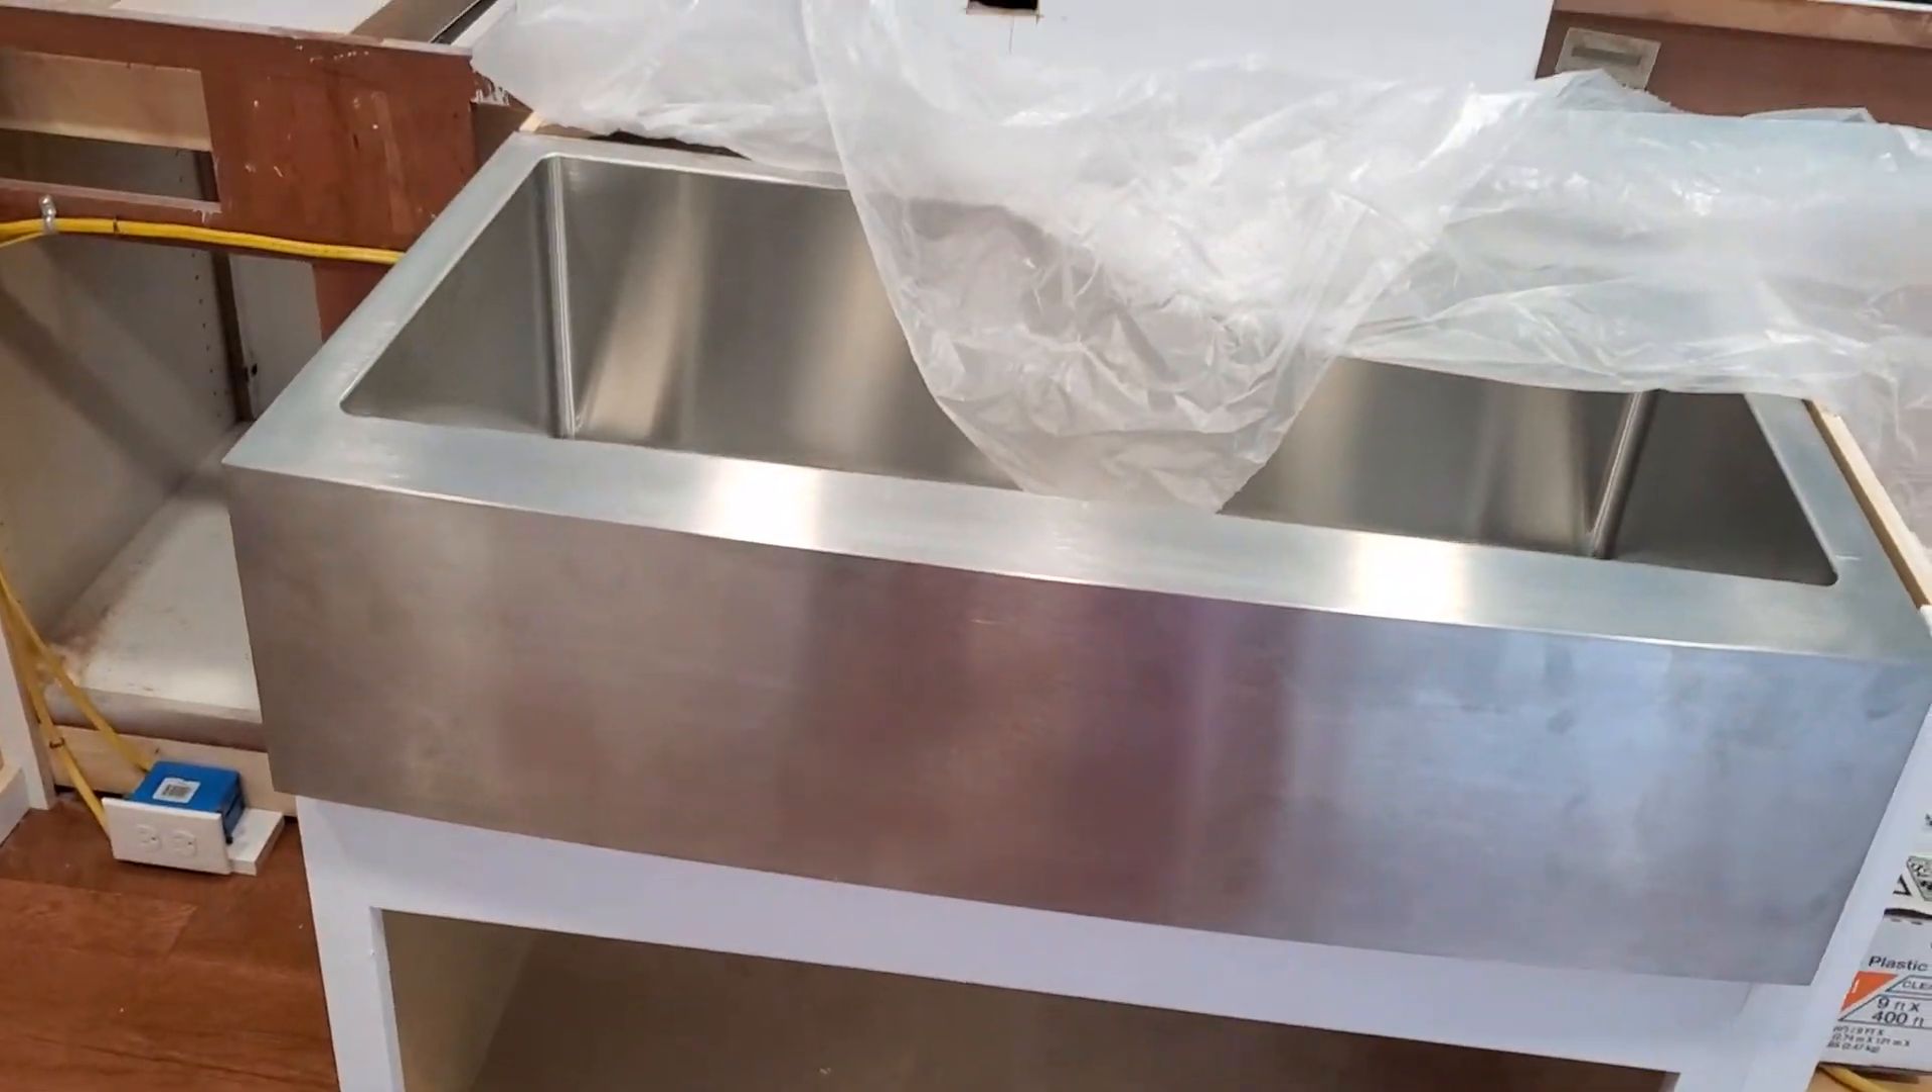Our sink is in it's not hooked up but the sink is in.